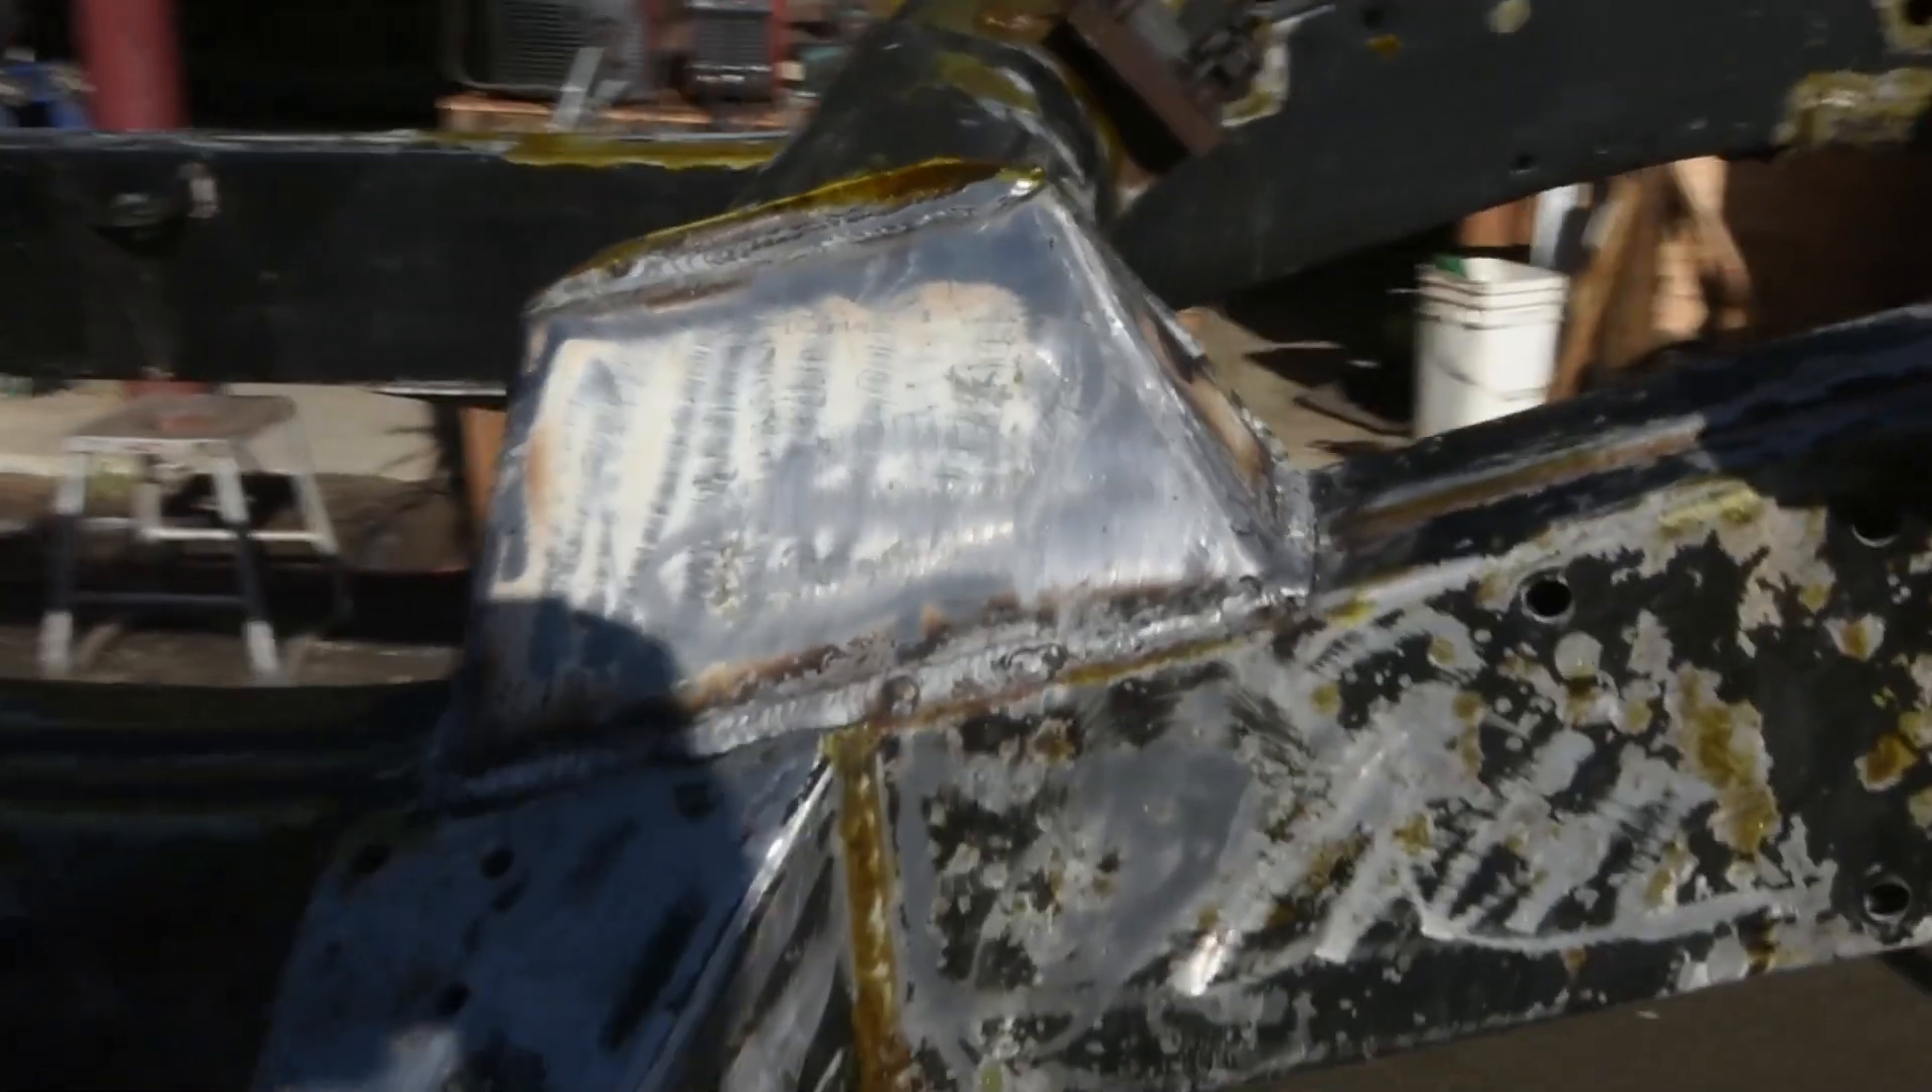This is the finished result on the cap that I had to bend up. So it looks pretty good. It's done with way too thick of steel but it's all I had so it'll do.